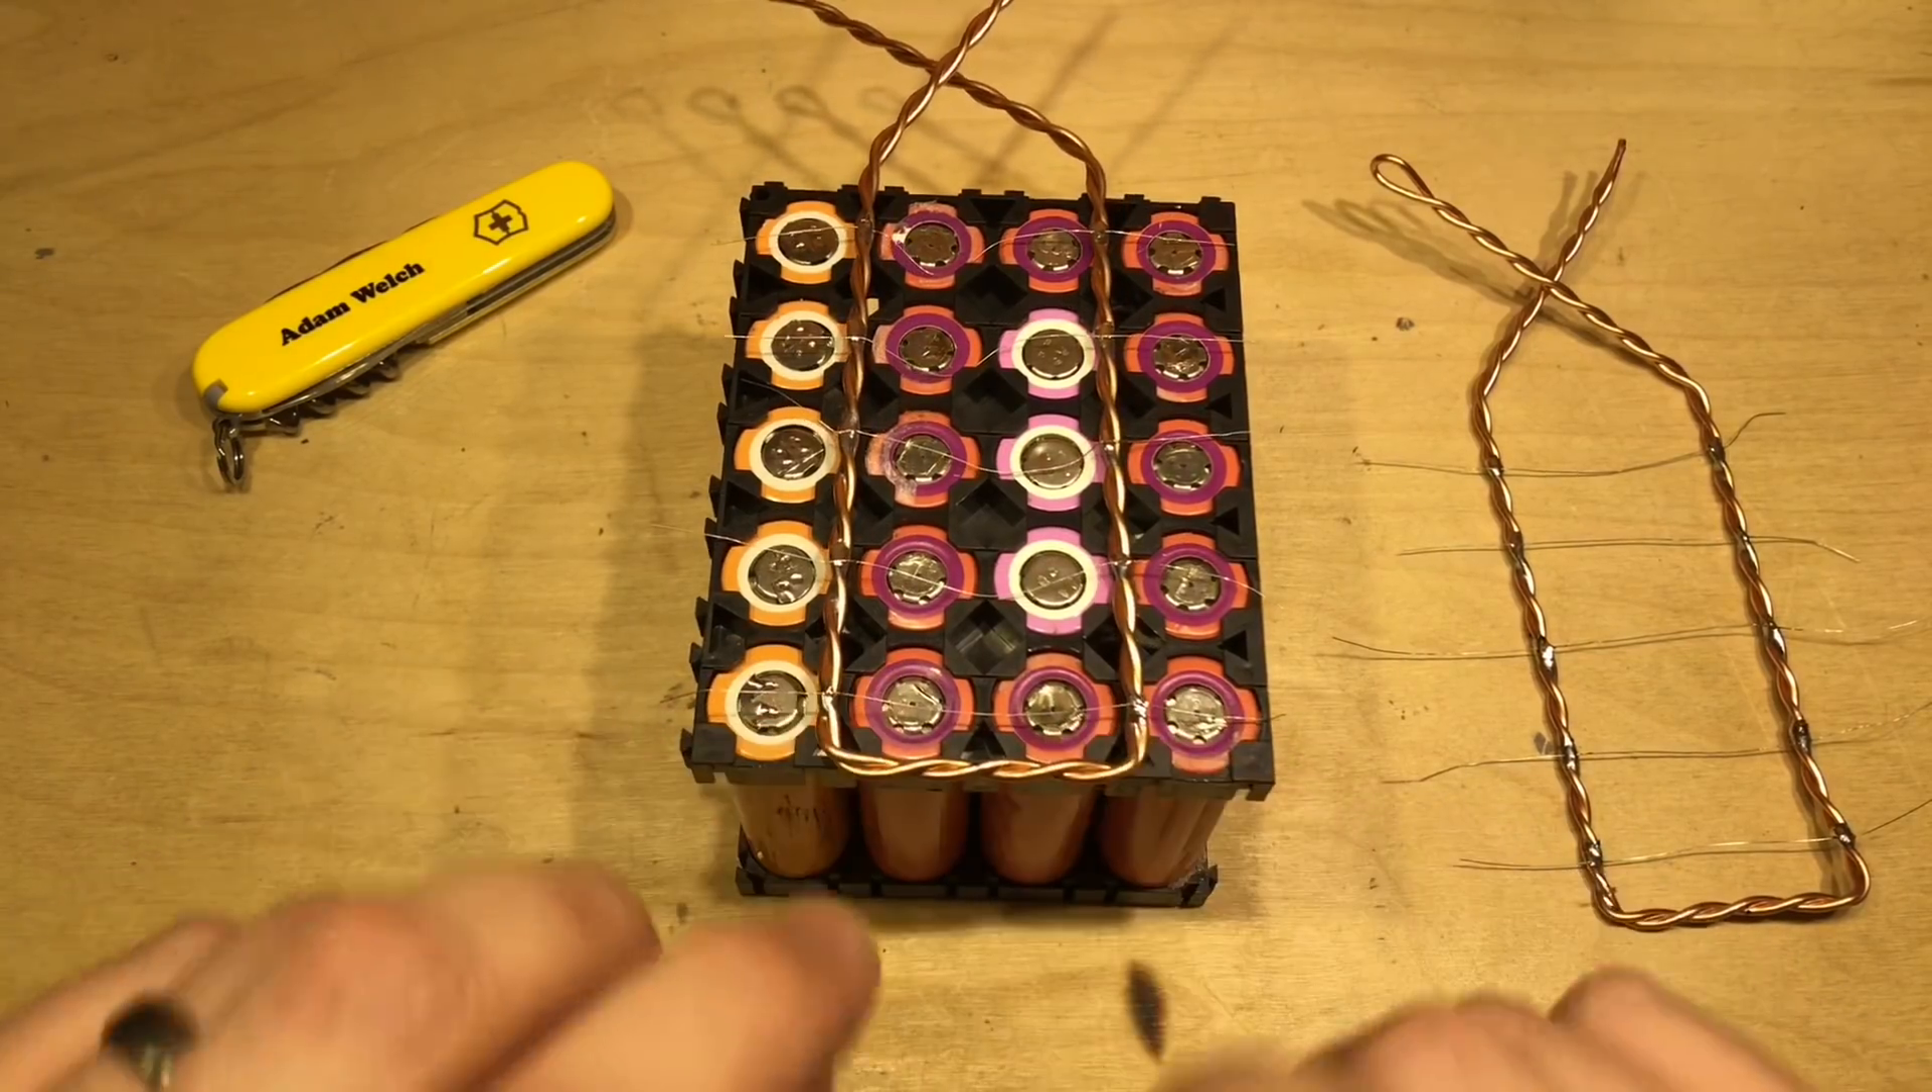So now I have two bus bars completed with their fuses already soldered on and this next bit is the bit that I found the most annoying of the process.